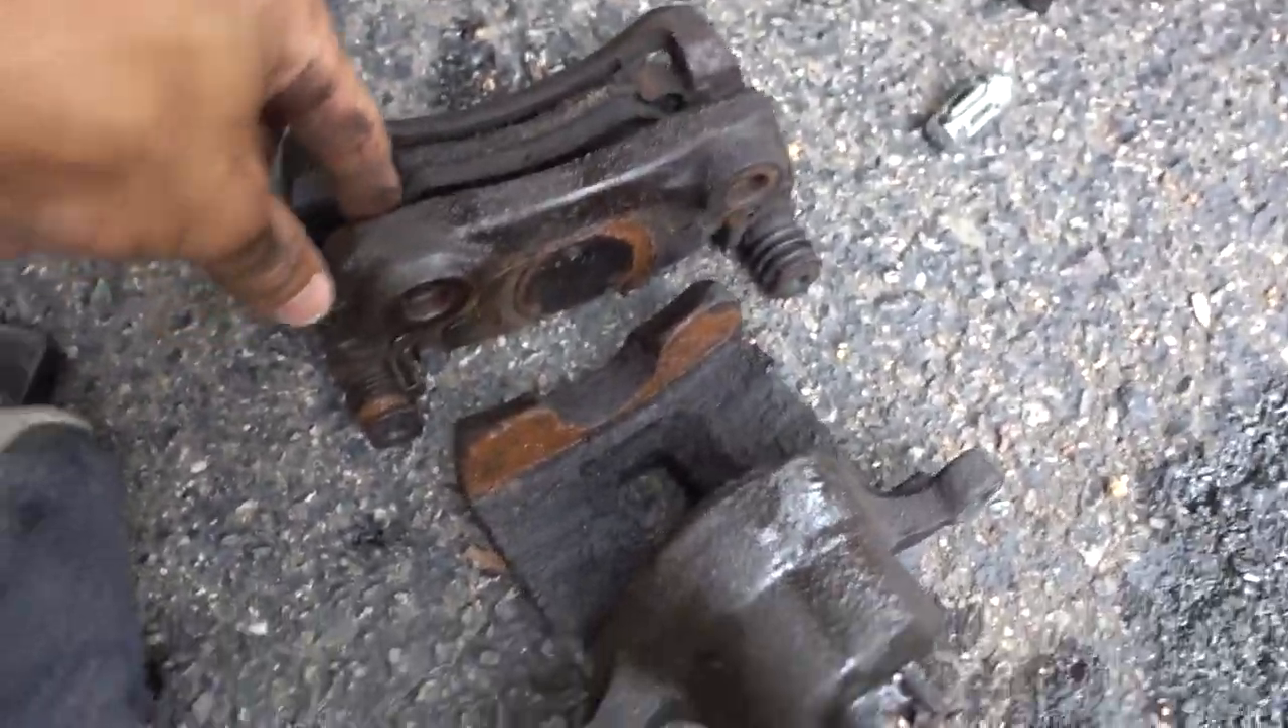So you can see, I just pulled the caliper apart.